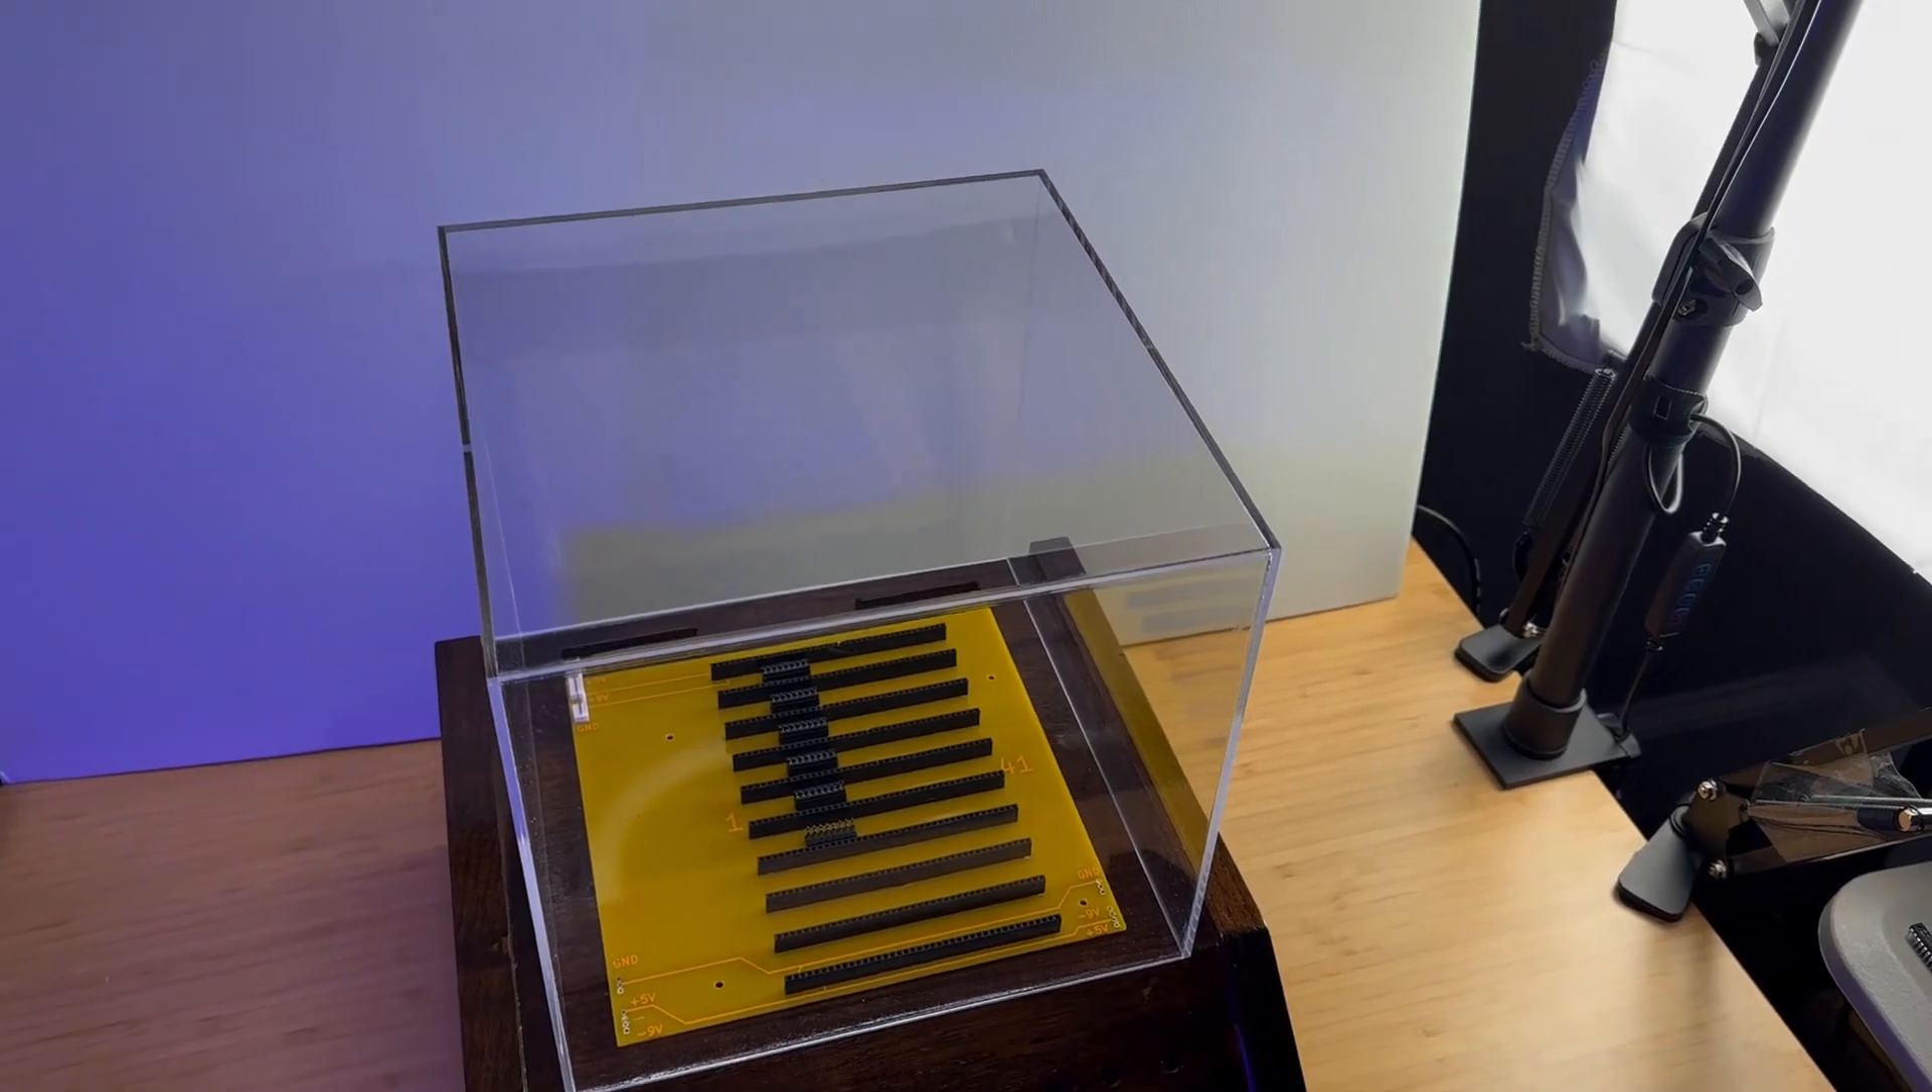I added a plexiglass enclosure on top of the case for a complete appearance.